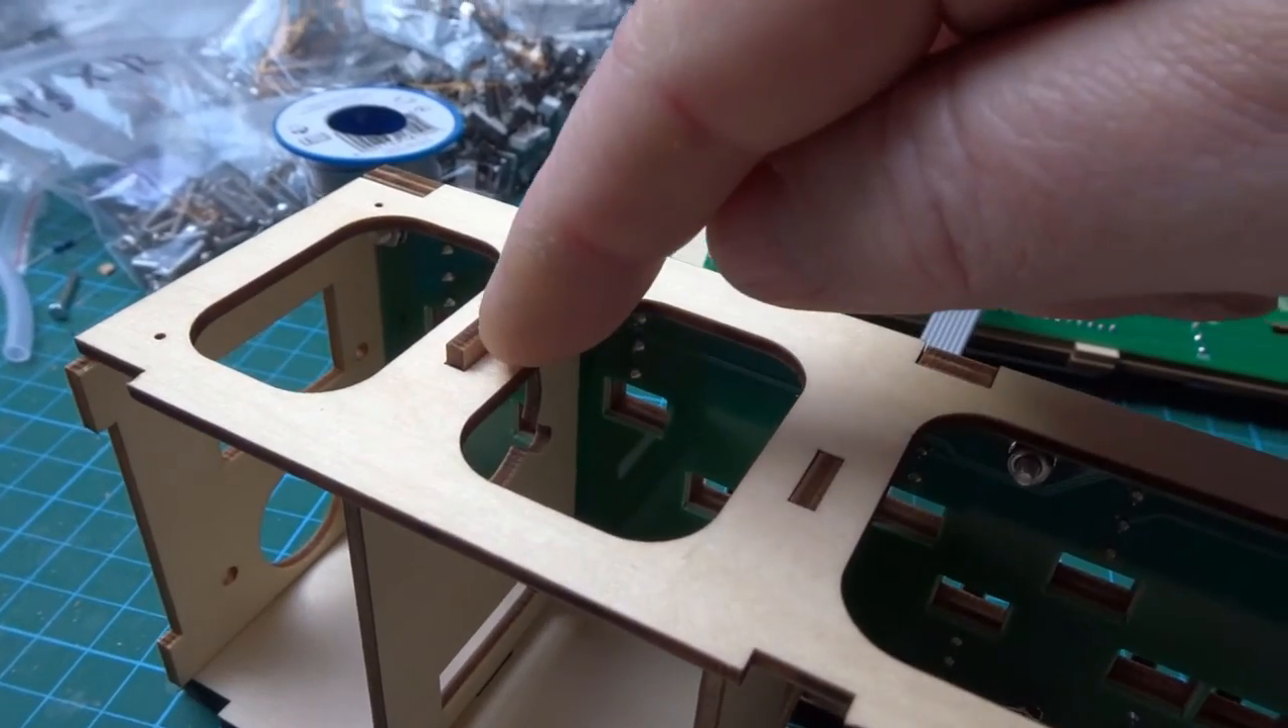The base is six mil thick this panel is three mil thick so if you see something like that see how it's projecting it doesn't mean you need to shave it down it means you've got this panel in upside down because that tab is six mil thick.